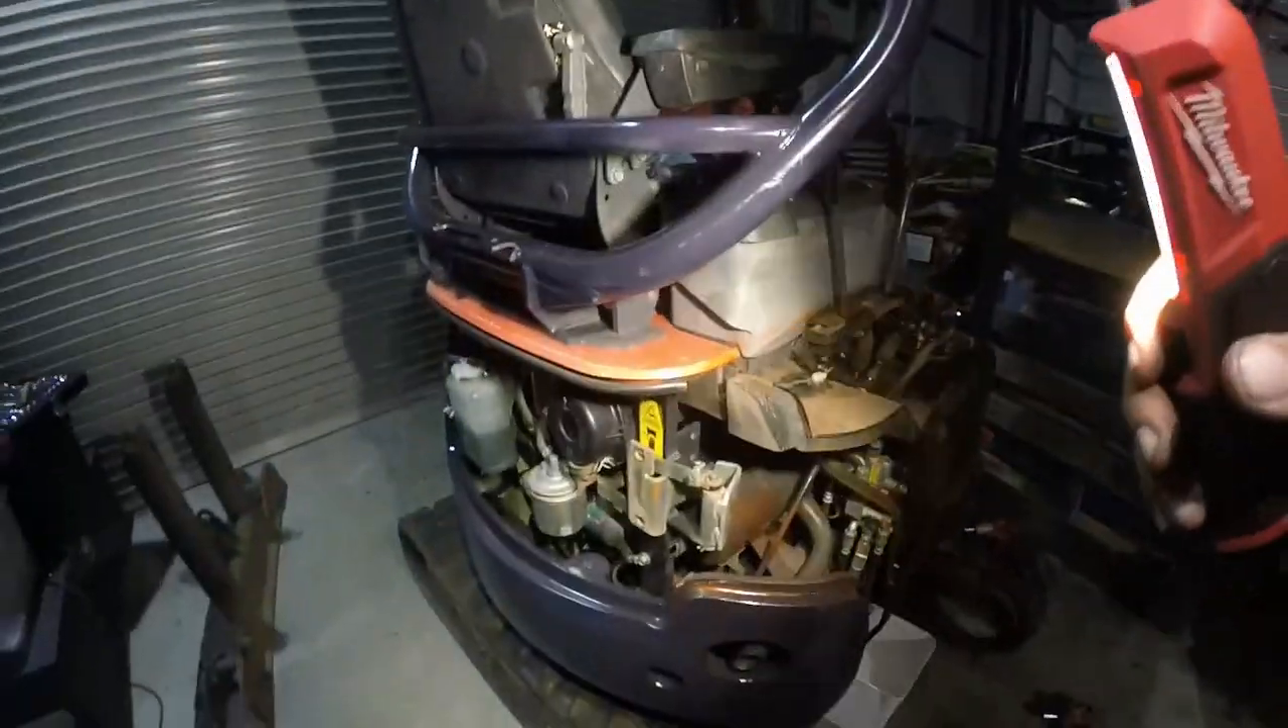As you can see we've got this side panel off now and it's looking pretty bare, we've stripped it pretty well.